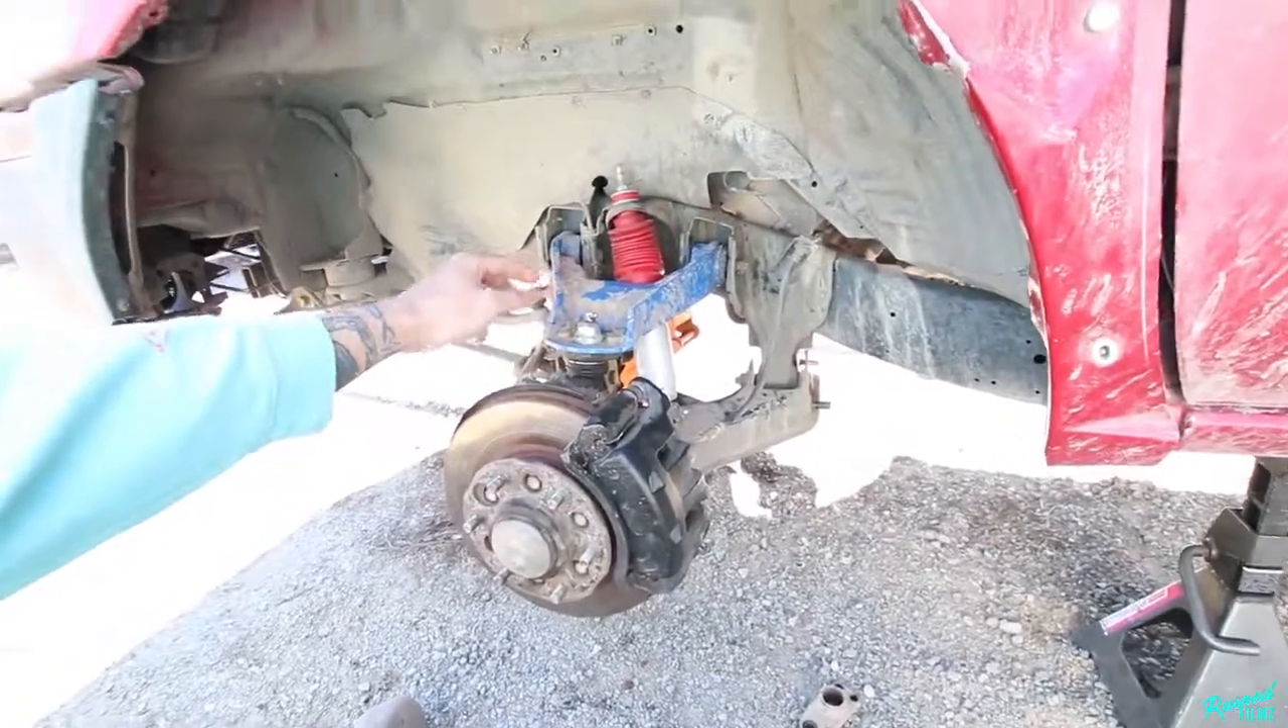Like I said yesterday, as you guys can see, yesterday we got our Cal Mini upper control arms put in.